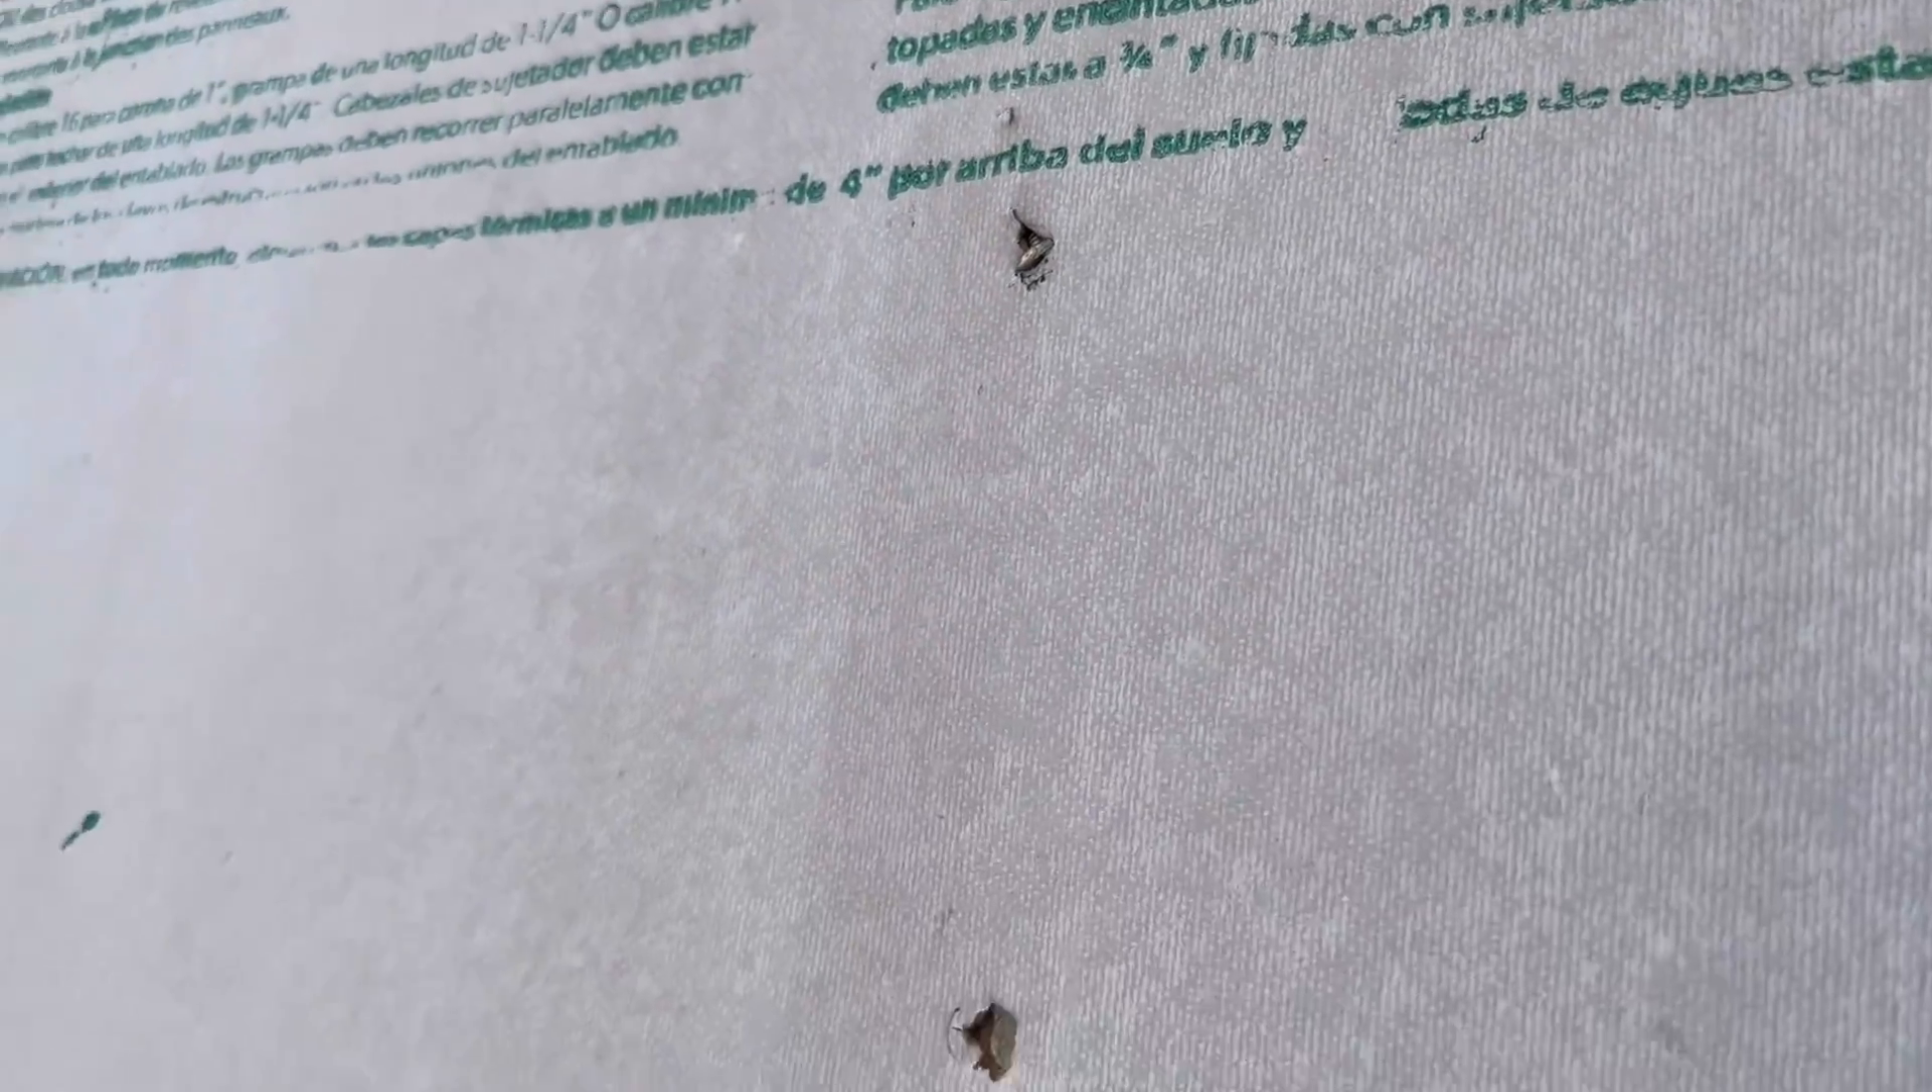These nails are supposed to be driven in flush as well and as you can see they are not.